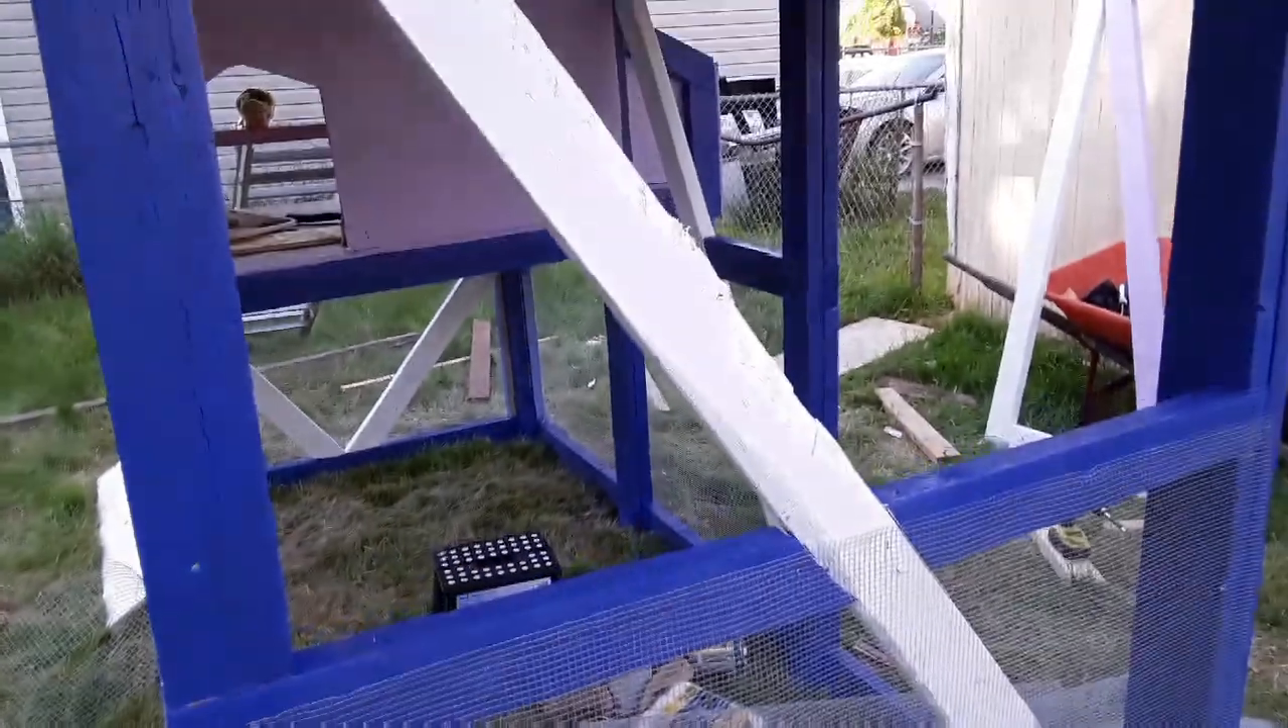So I put this wire on the bottom. Obviously, I'm going to need help on the top.